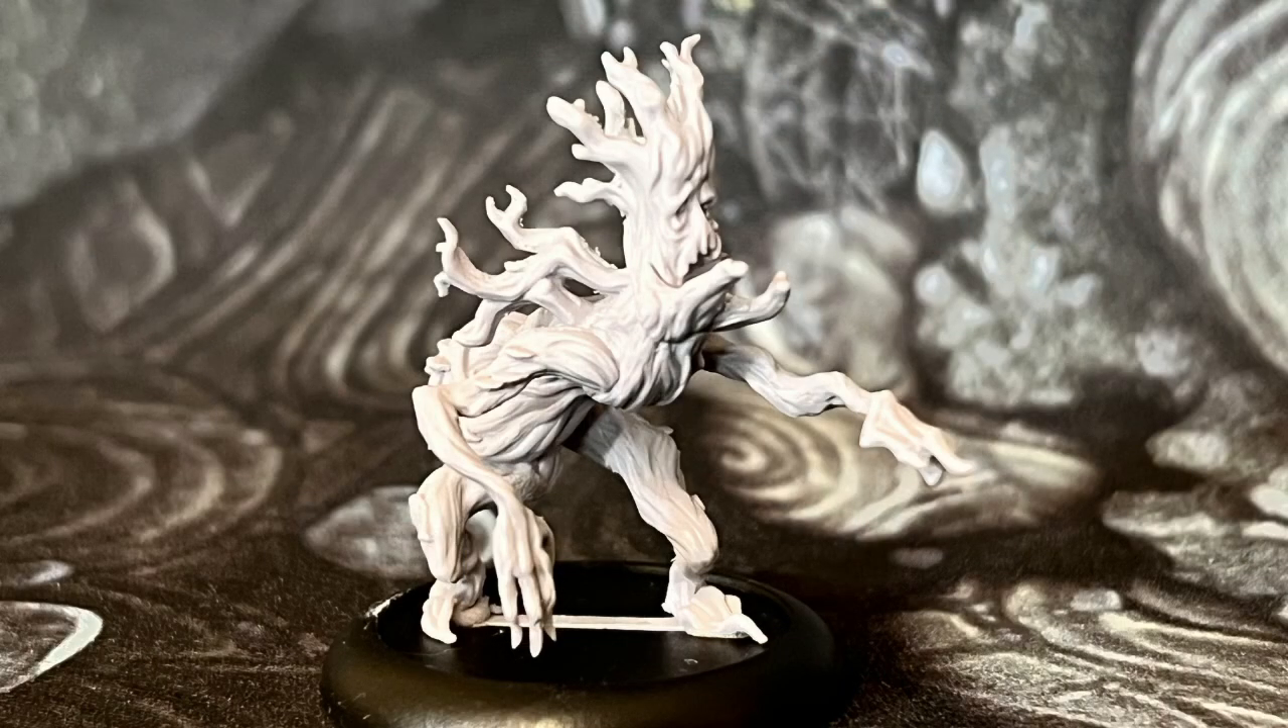And here is Root fully assembled. He went together really well and there aren't any obvious join lines on show.